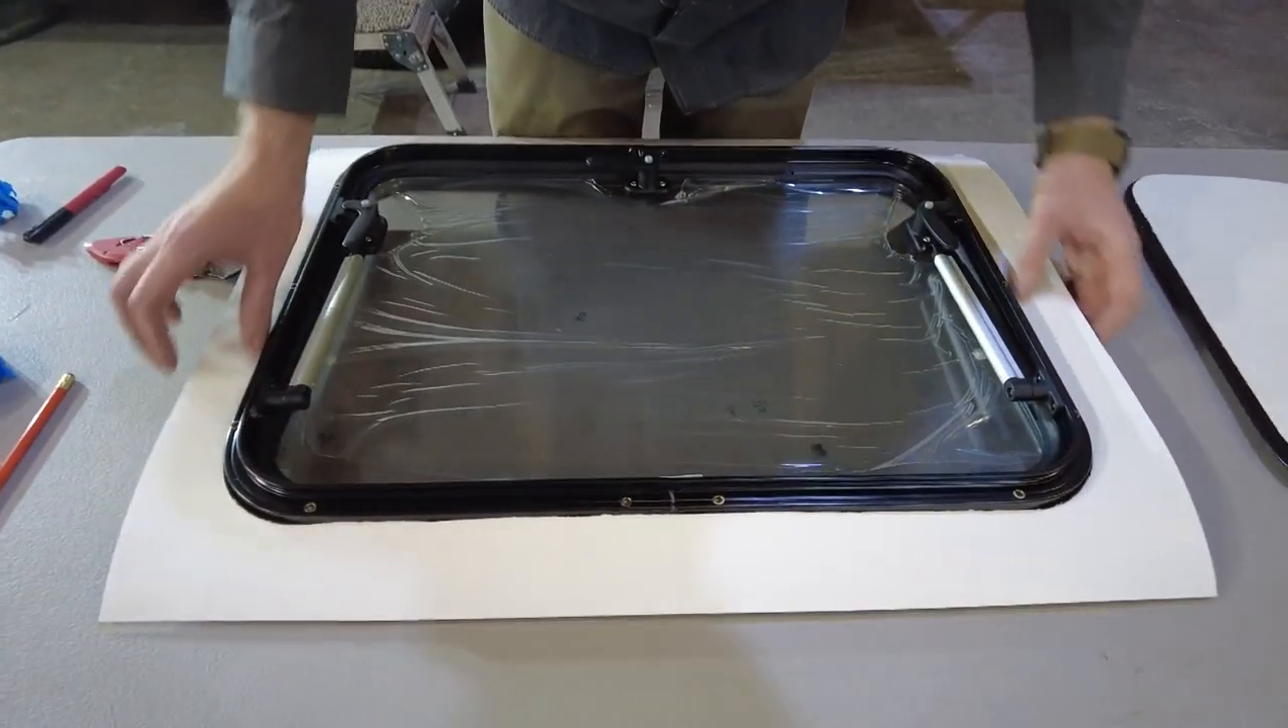I'm fitting the hole that I just cut out over the window here. And it's just a nice, easy fit all the way around.